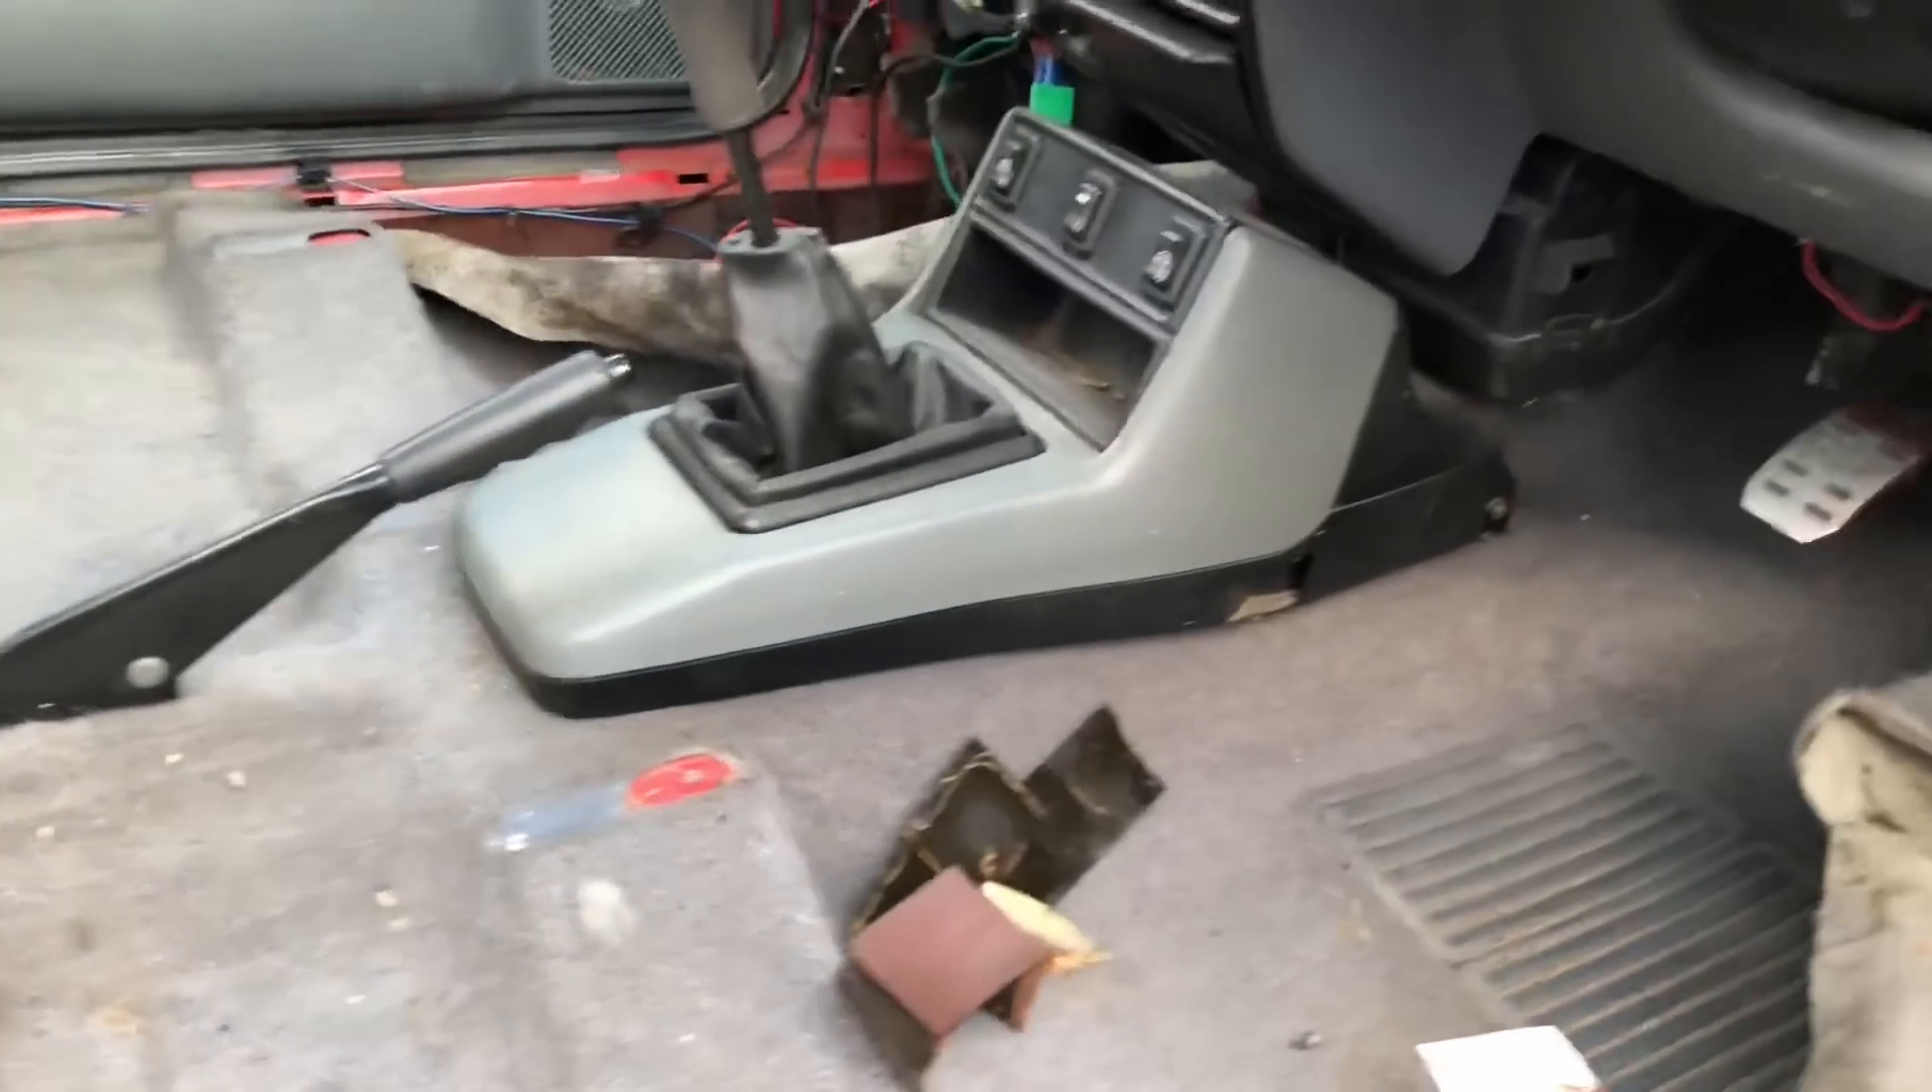Obviously I've pulled out the side trim and that already I've just got to get the centre console out.